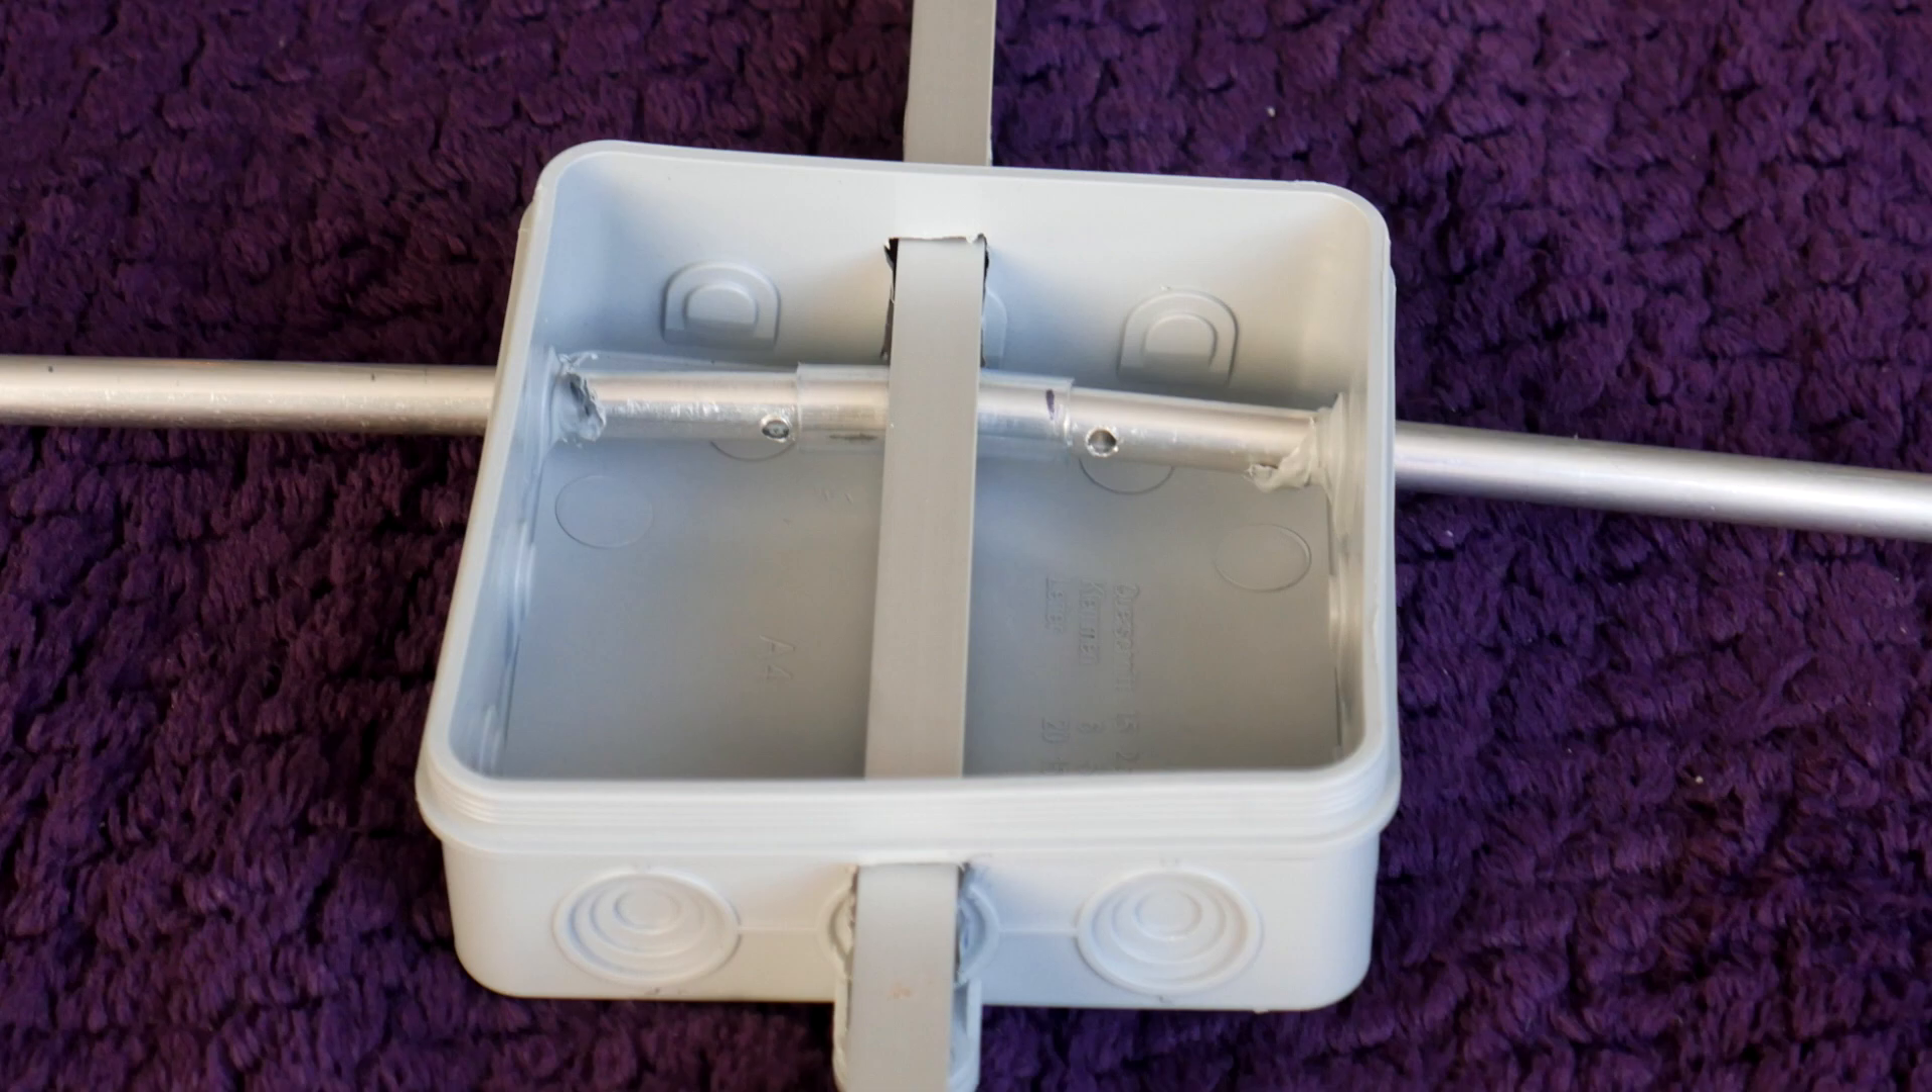Unlike the other elements, the hole for the radiating element is big enough for the tubing to pass through completely.